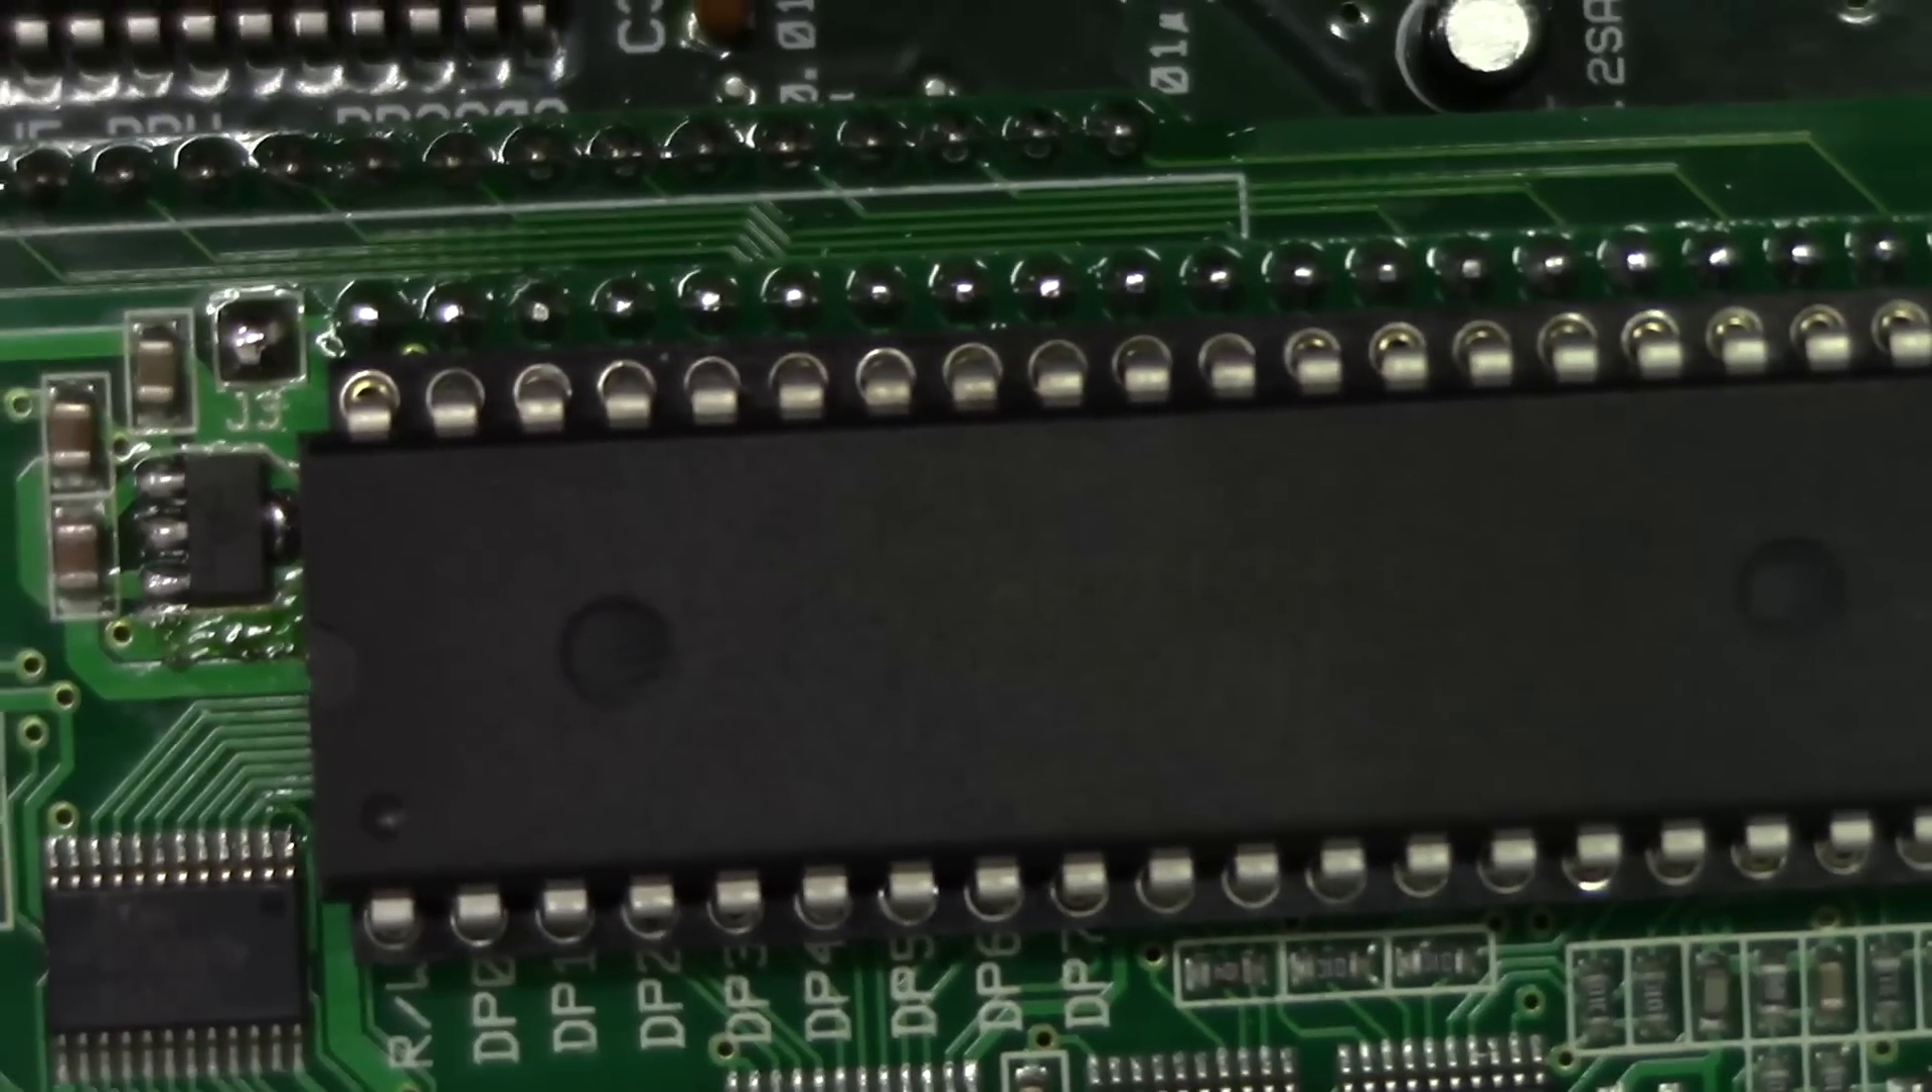And those pins are going into these very precise machine pin ports, which they all are.